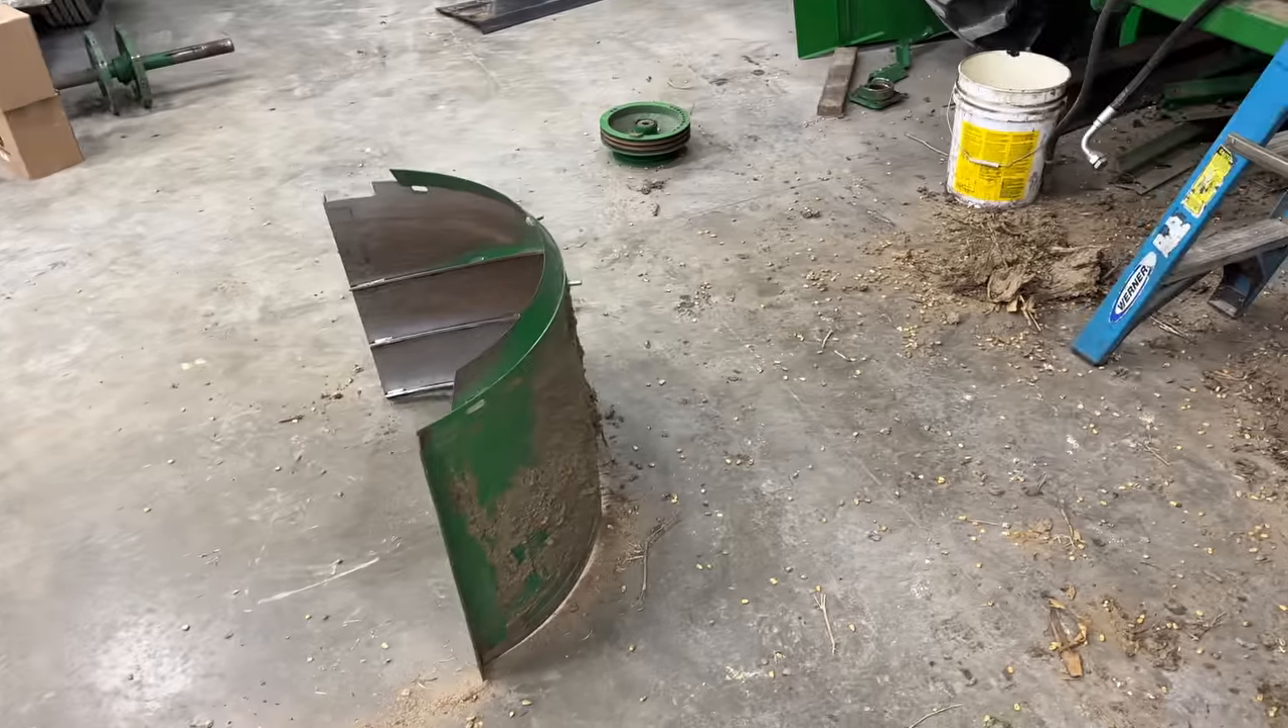We got the uh the front hood out but man those bolts just absolutely suck to get to.